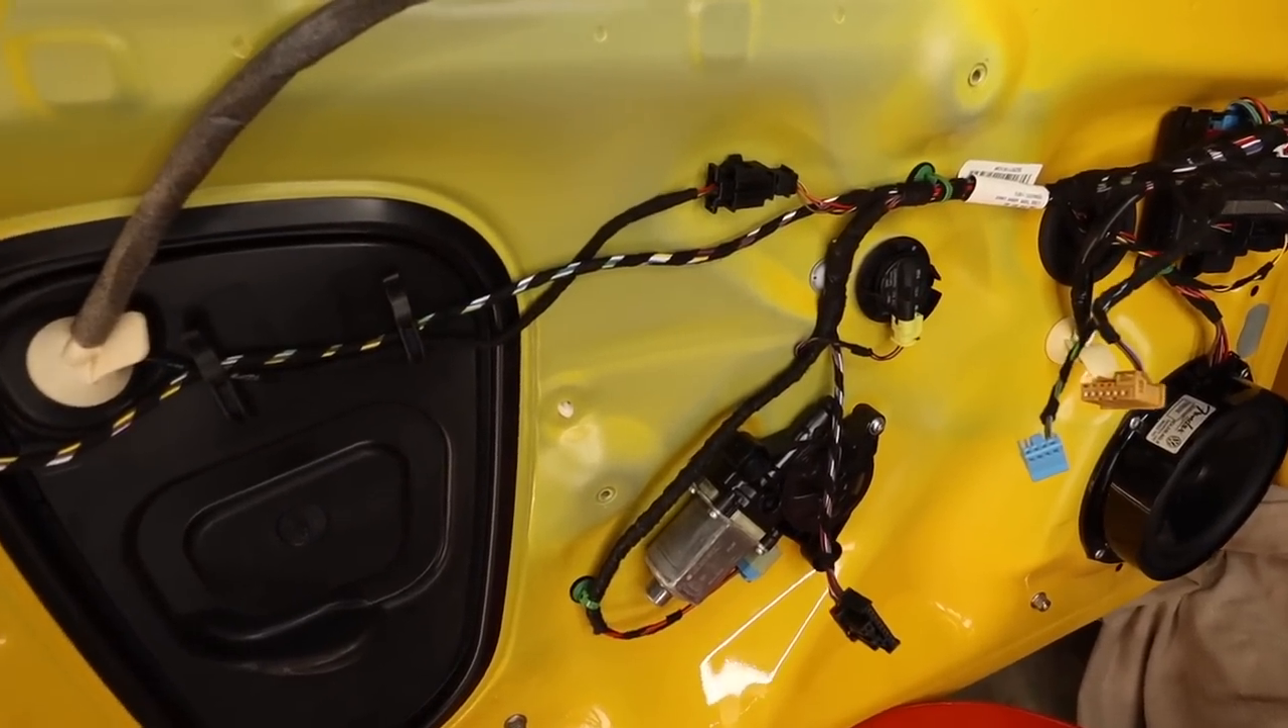But once we have everything disconnected, we can pull the door panel away and now we have exposure to all of our goodies inside the door.